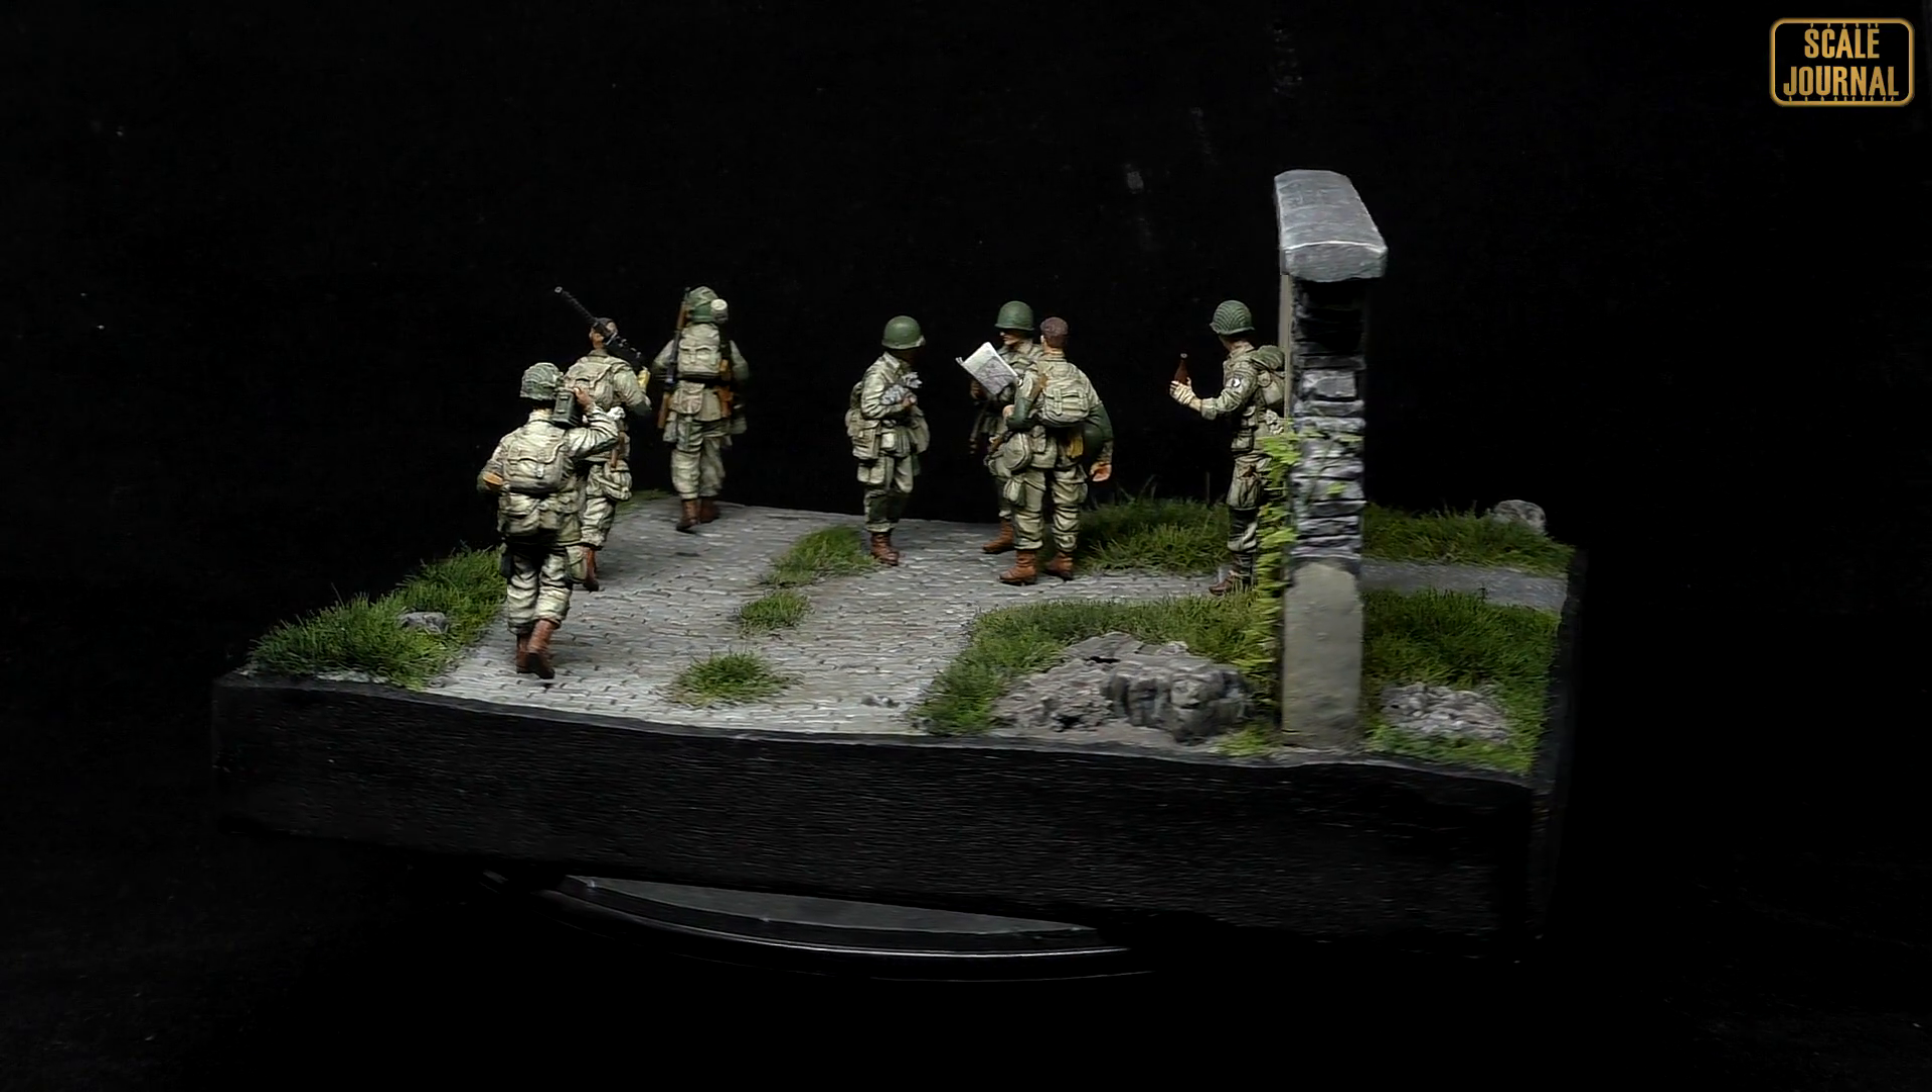Как видите установлены фигурки на своих местах.